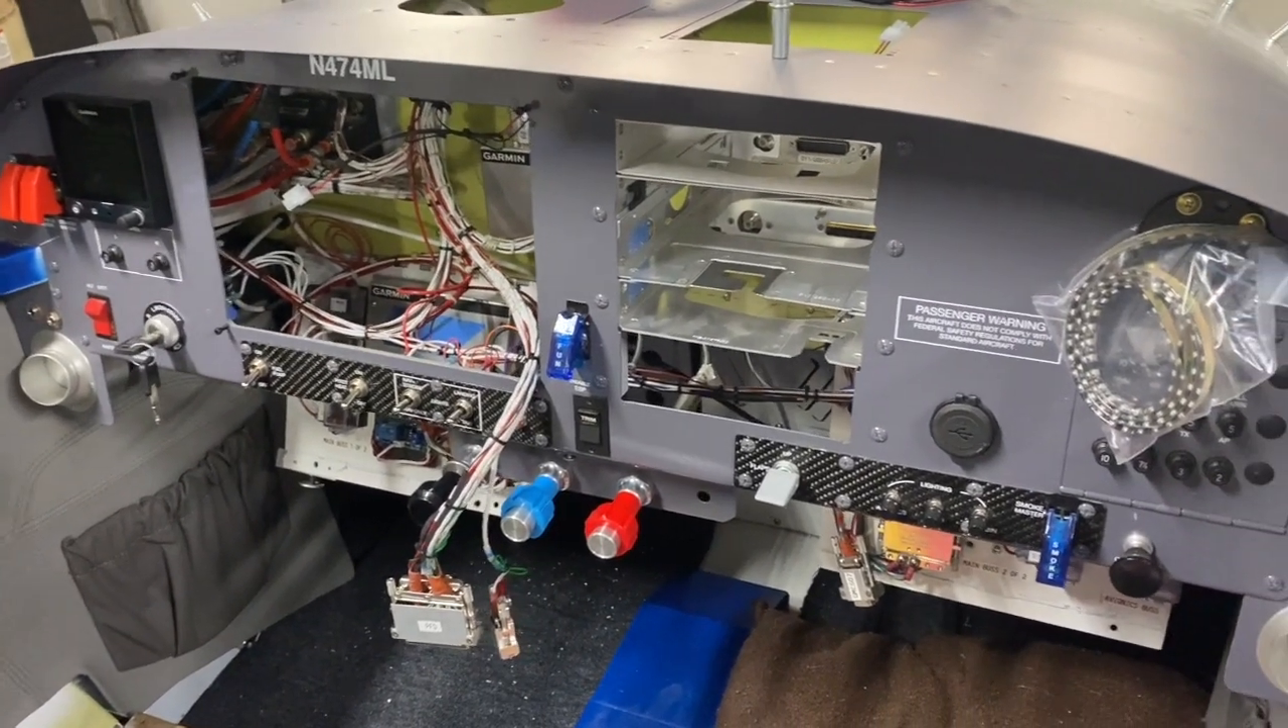I've taken all the expensive electronics out so that i could do the riveting on the top side.